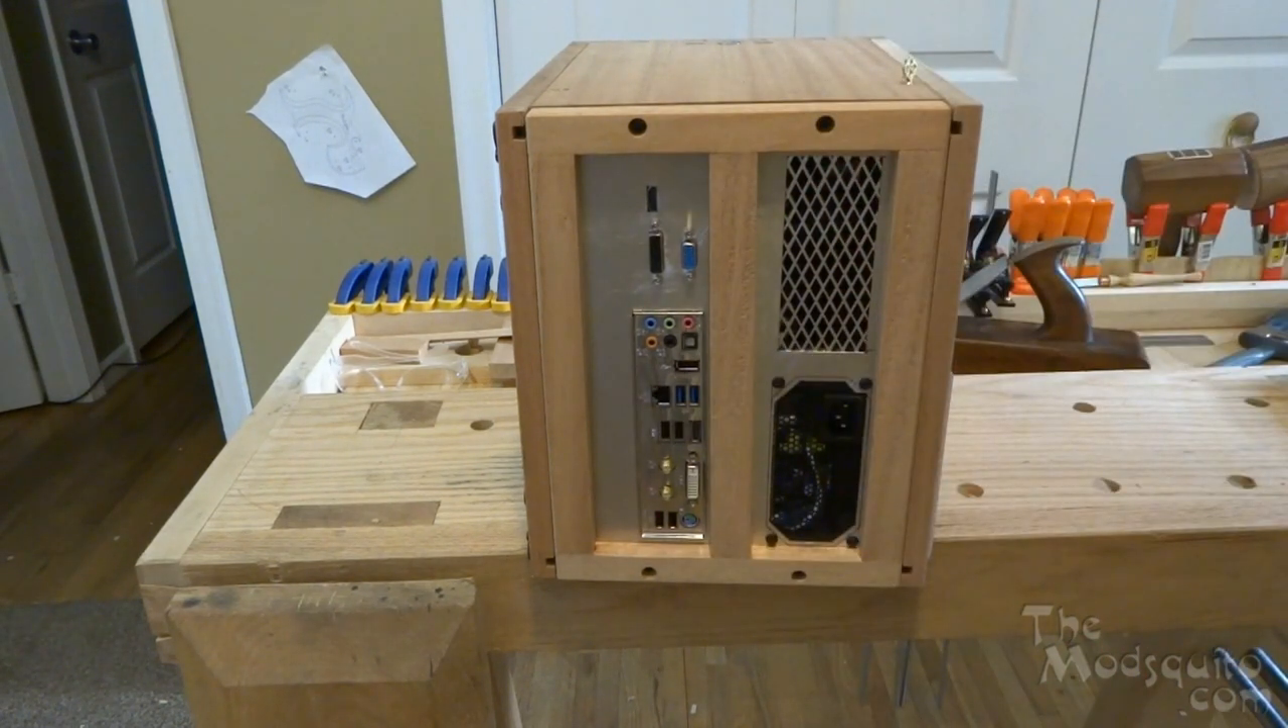The back side of the case now has a back.